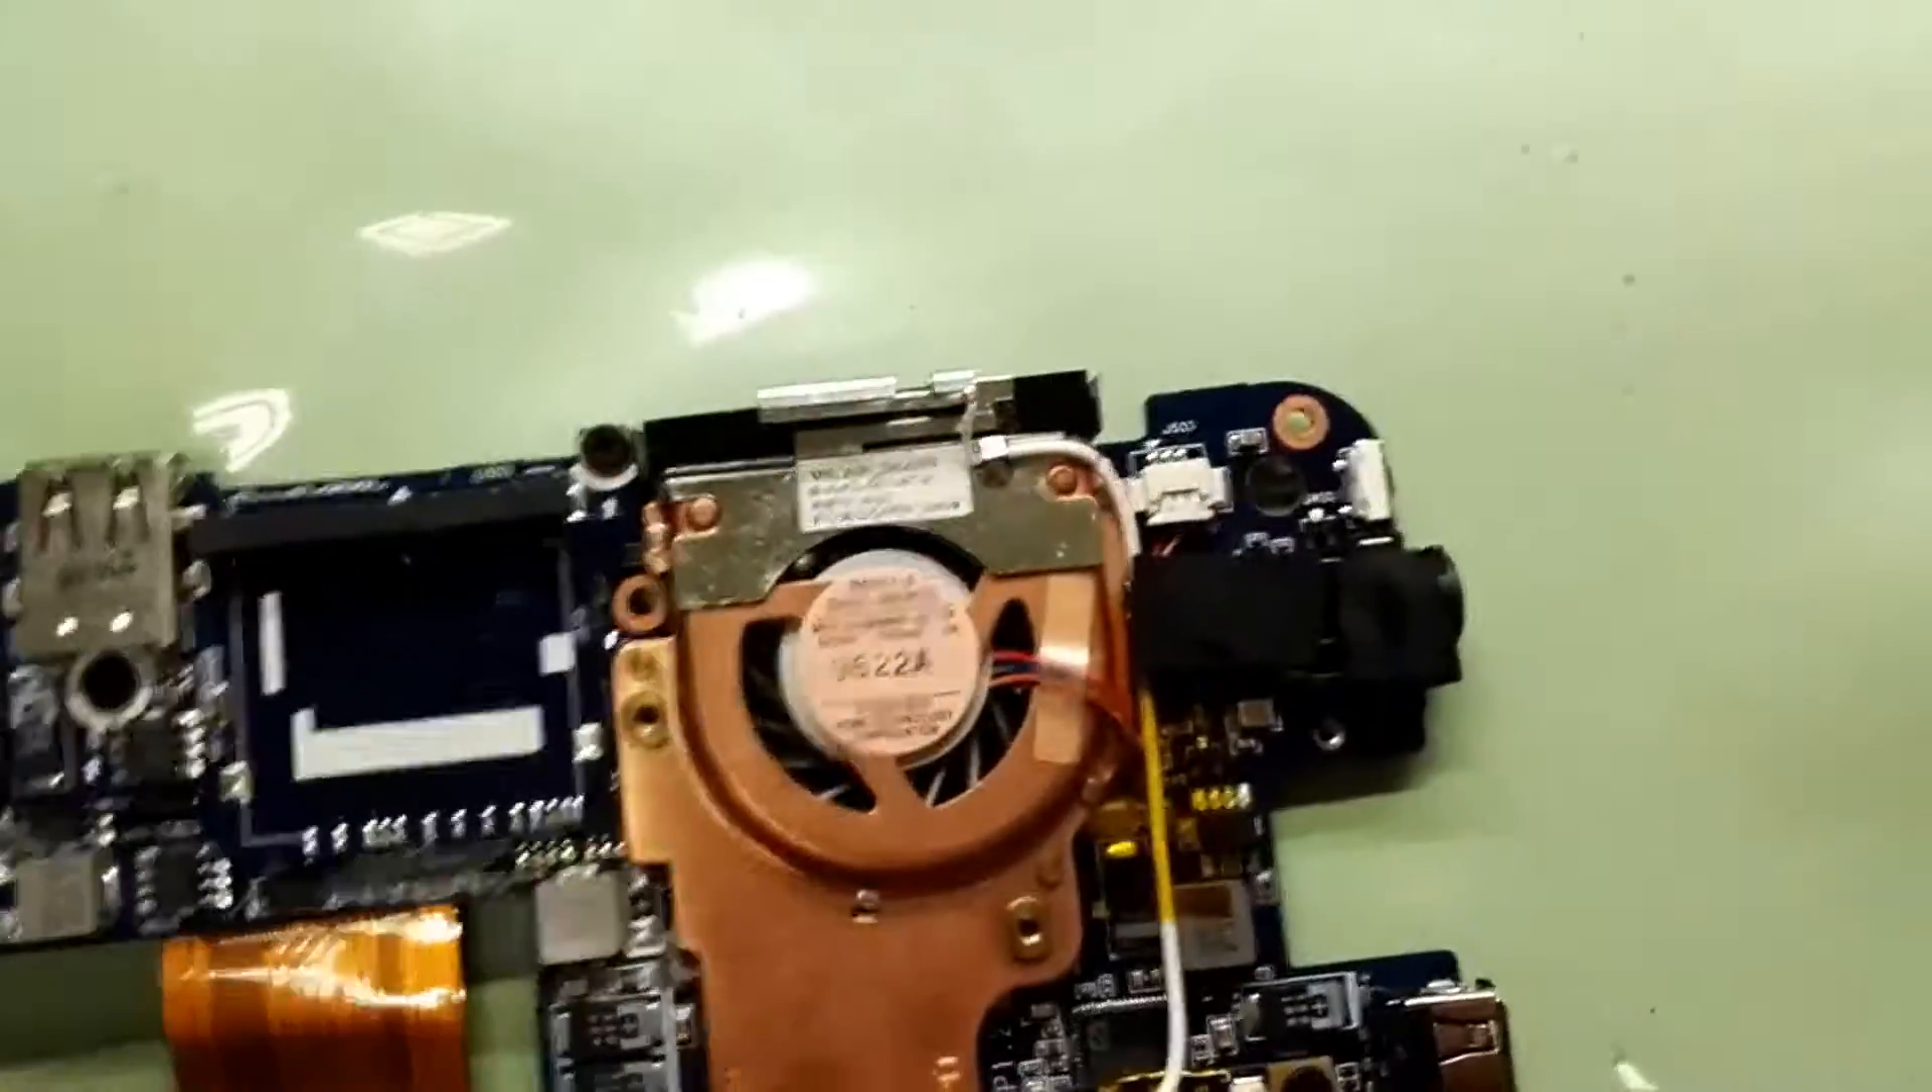Okay so after a bit struggling I finally managed to remove the main board.